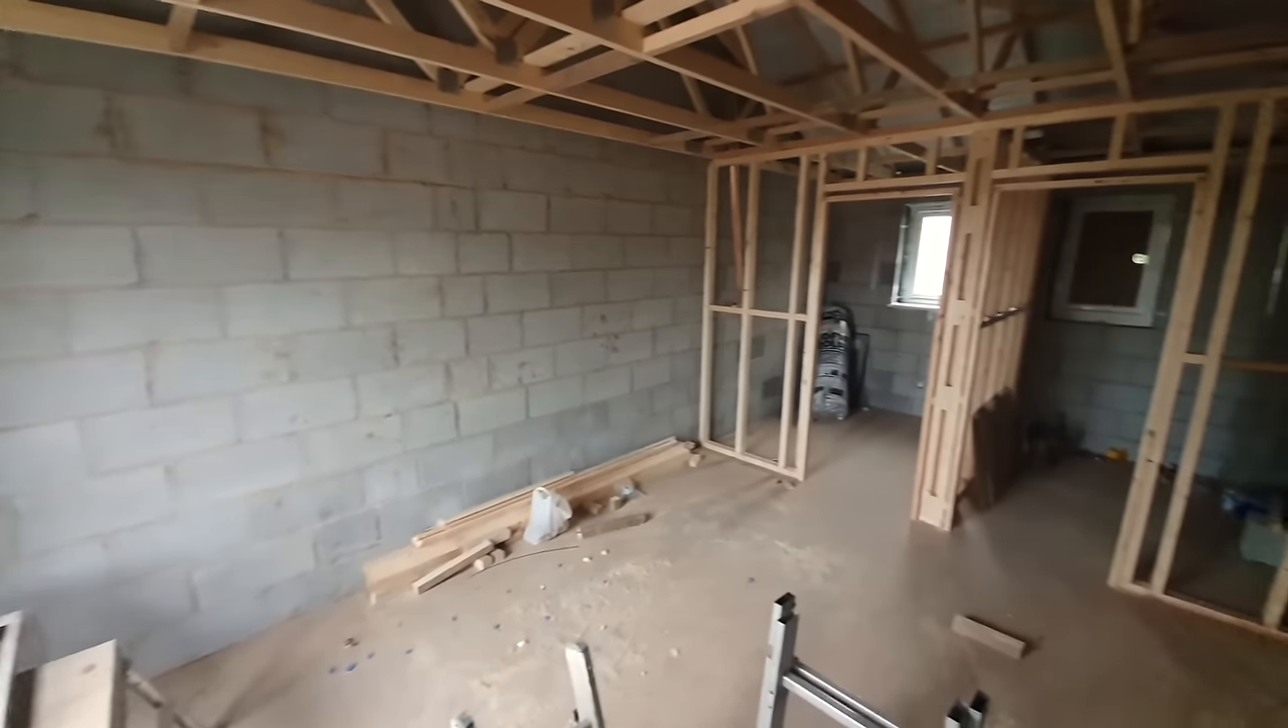Rafters are still exposed there's no plasterboard in at this point or anything like that.